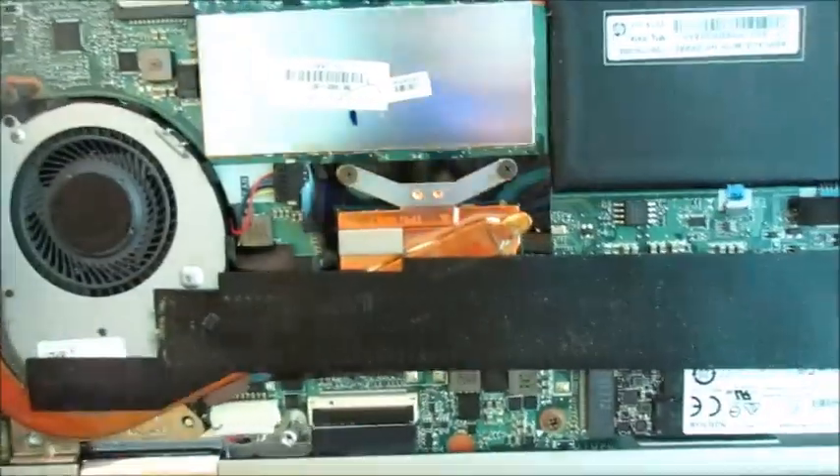Okay guys, so we took apart the back part for this laptop and here's the fan and I'm gonna test to see if this is repairable.